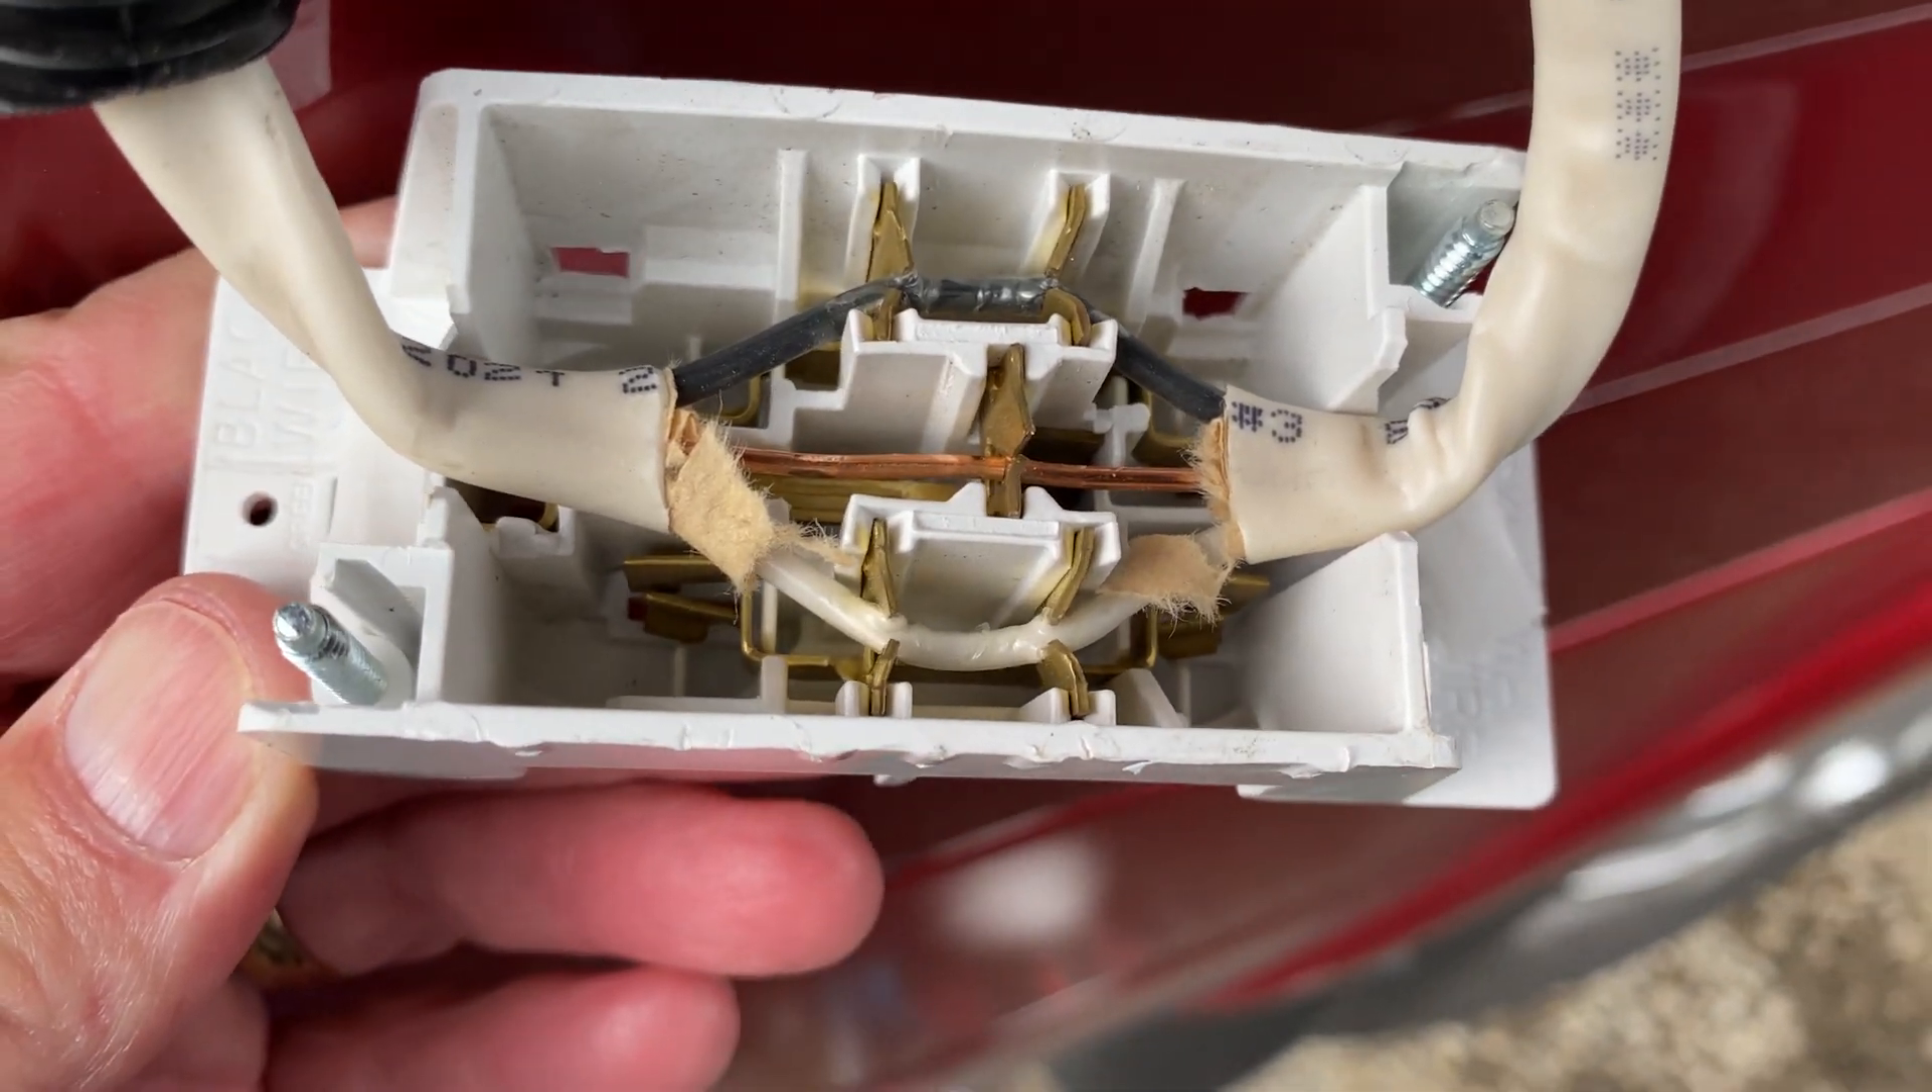Like the other receptacles, I removed the paper from around the copper ground.